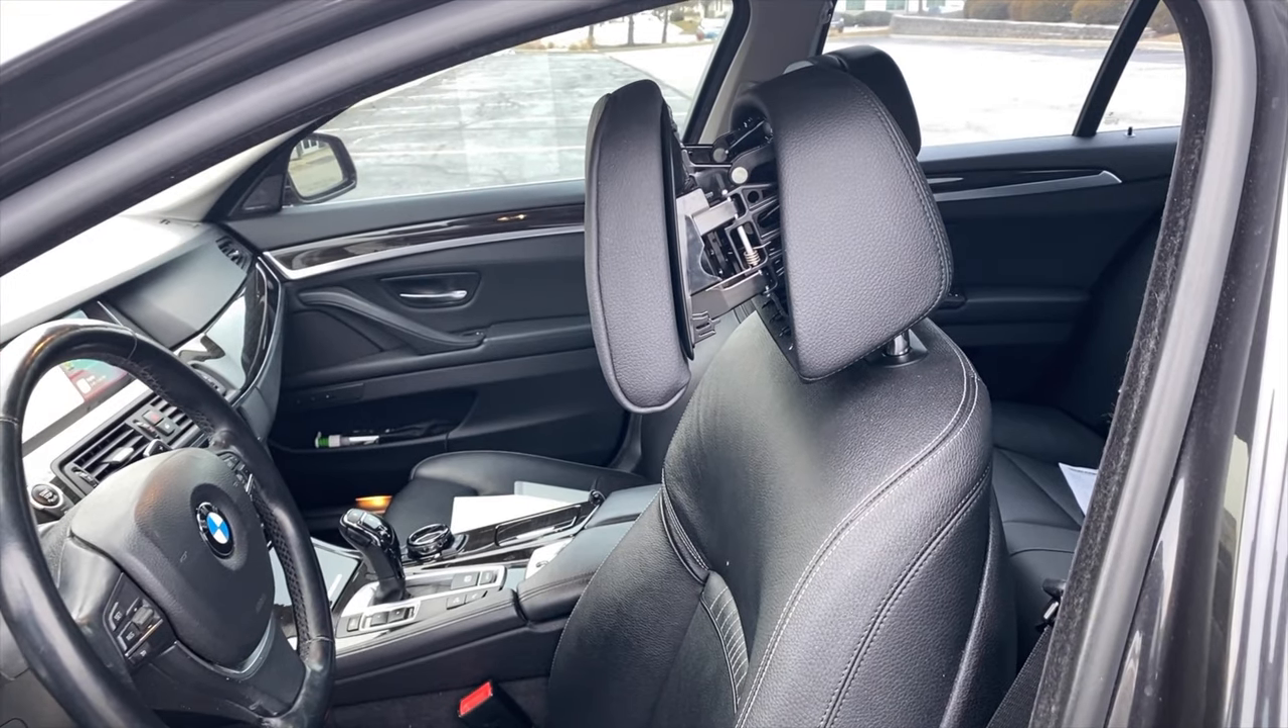I felt something wasn't just right as I was sitting in my normally very very comfortable seat and that's when I realized that the headrest restraining system has deployed and the headrest was sticking out like it is now.